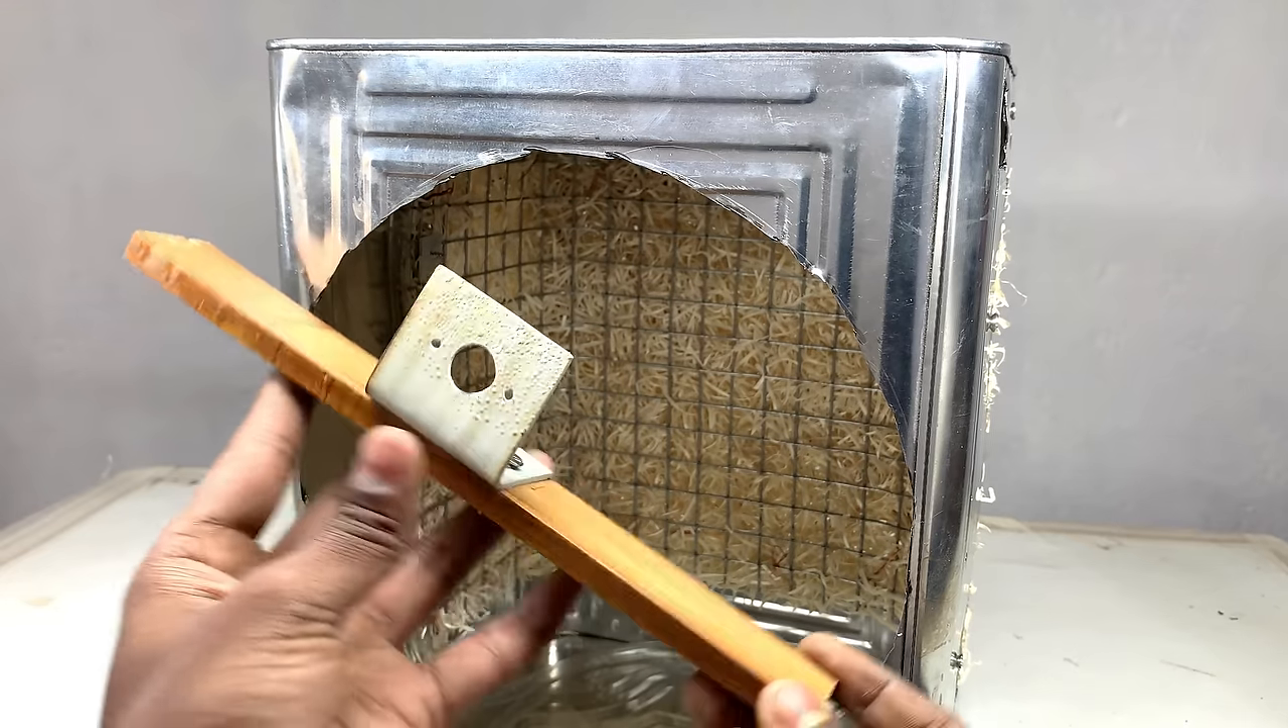ये जो clamp है वो लकड़ी पर लग चुका है।